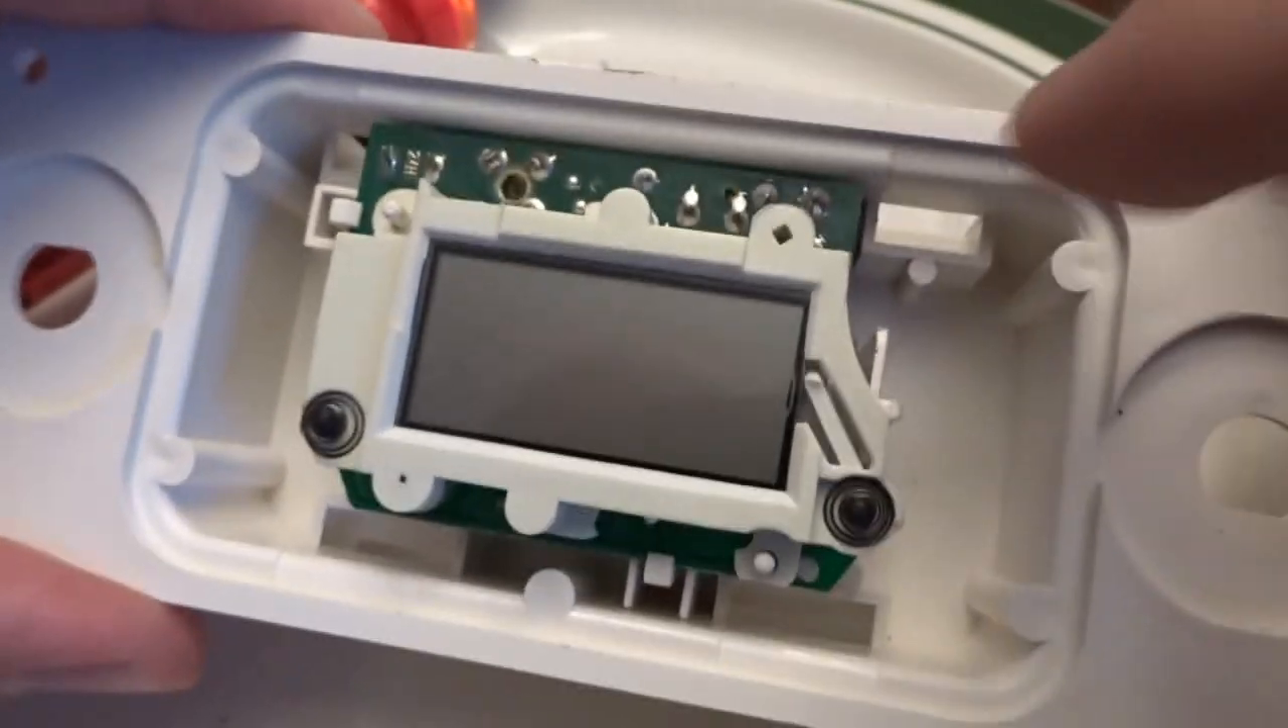So as you can see we've got our screen housing reattached to the circuit board and then now we are reinstalling everything into the housing to go back in the car.